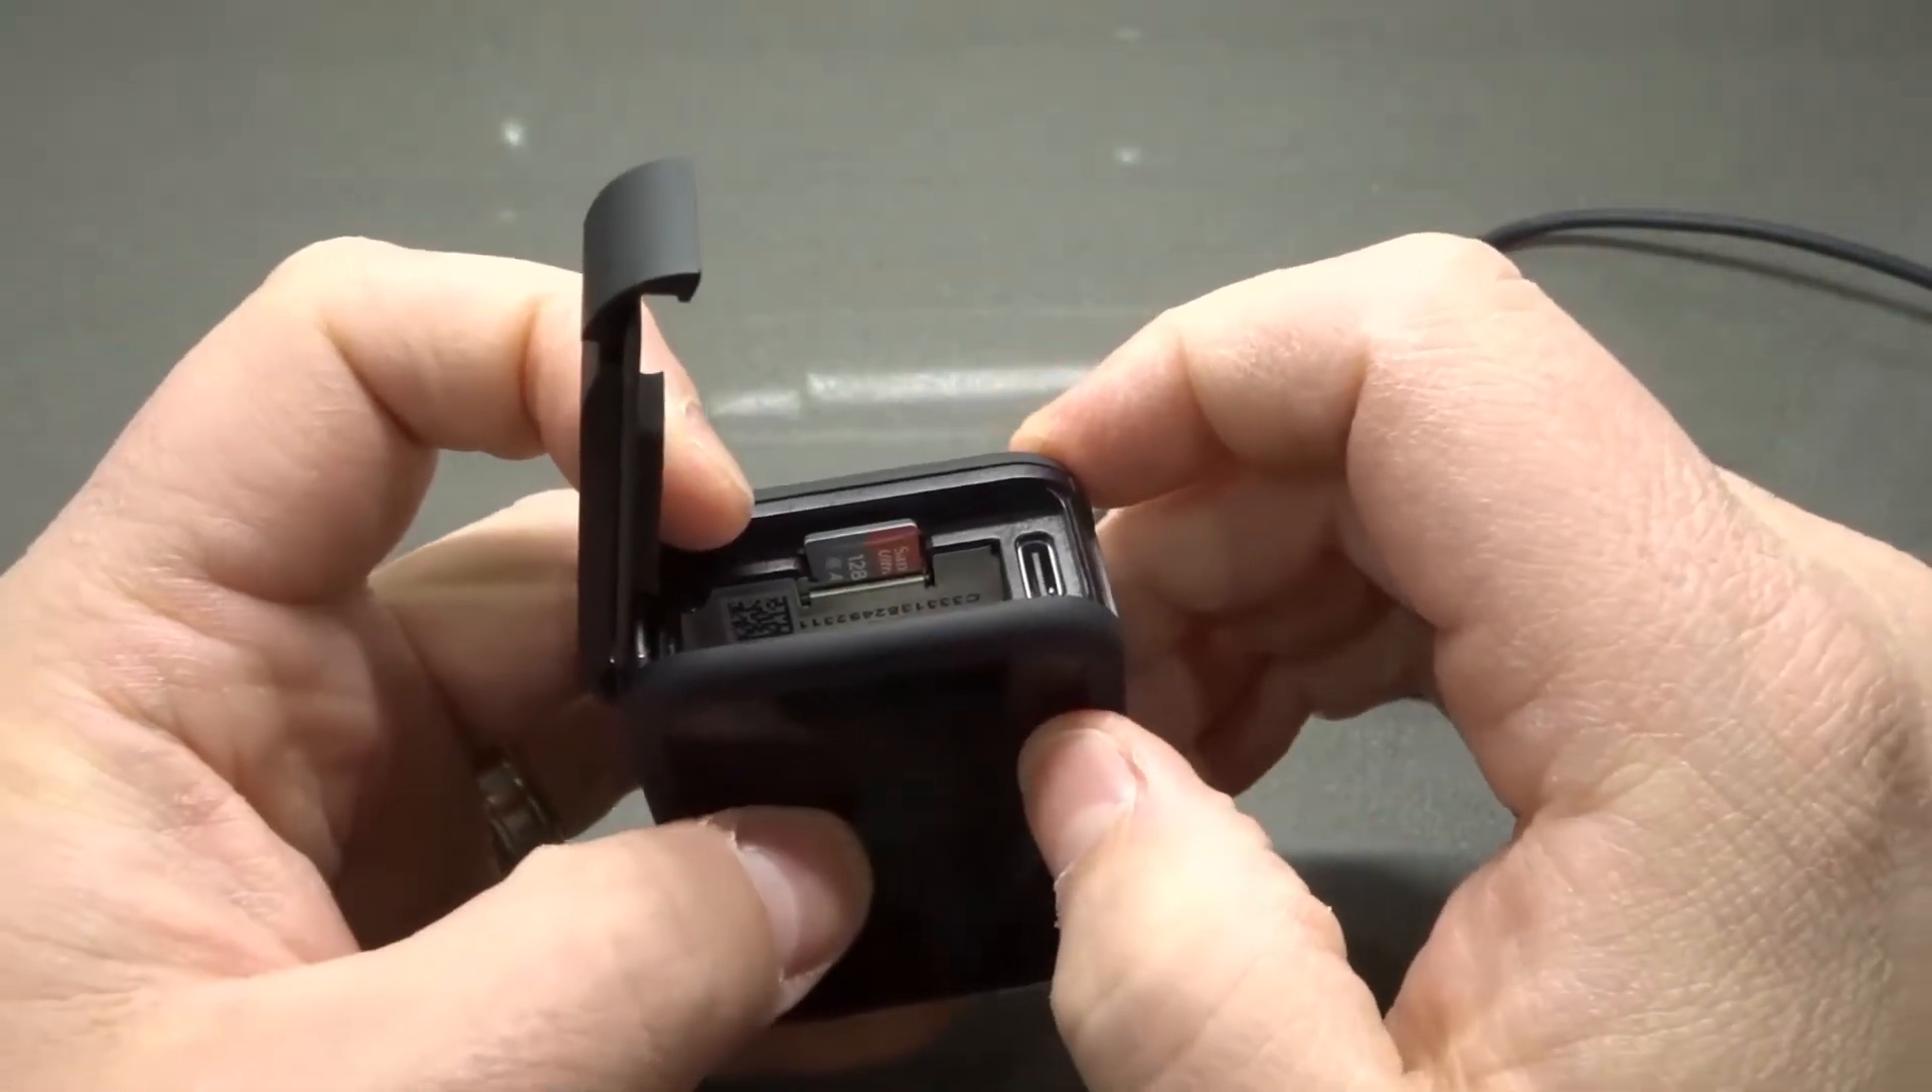Now if my micro sd card is like that no wonder my computer is not going to read the gopro because the card isn't fully inserted.